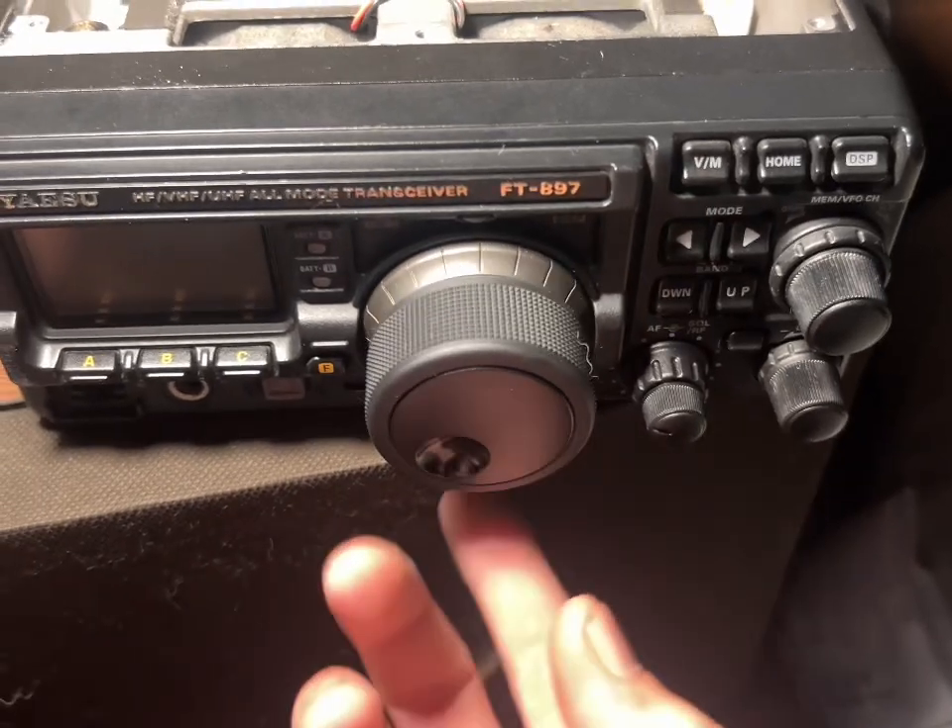All right so now we got the face plate all secure we got the two knobs back on and as you can see the knob is nice and secured.